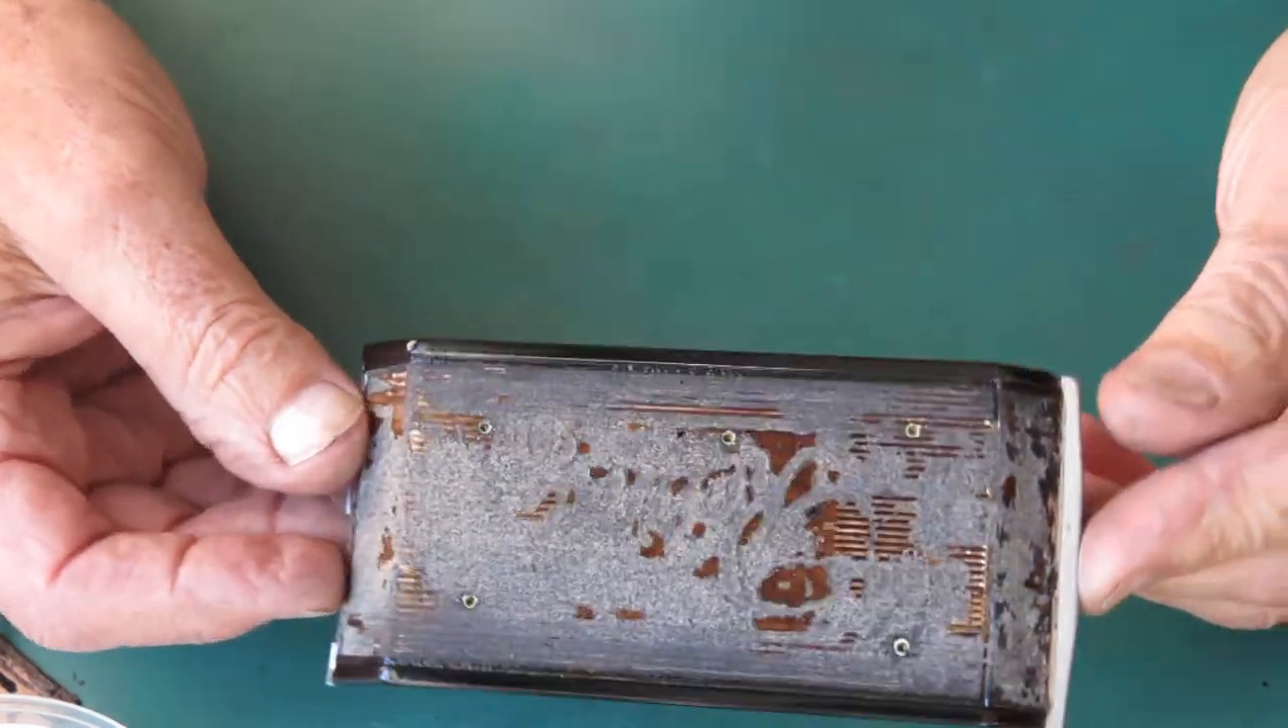So all that remains to do is to put the leather back on there.